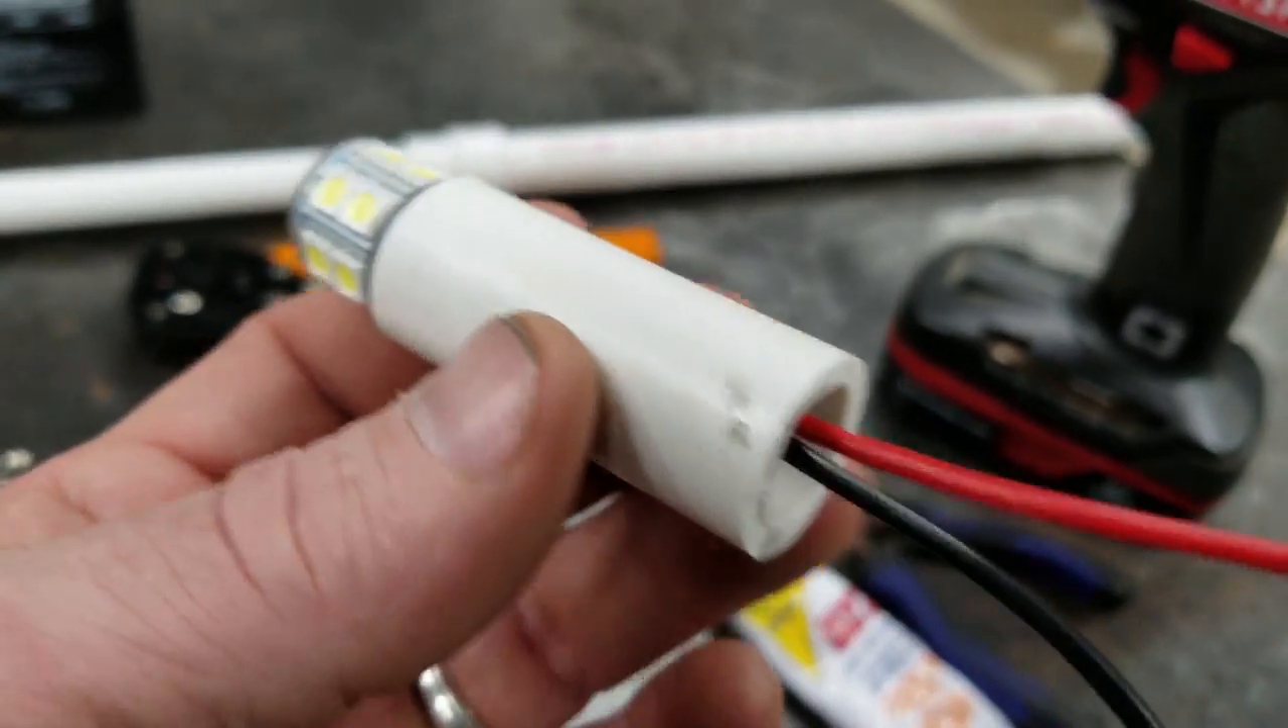Okay, as you can see, I went in and put the nav light in.